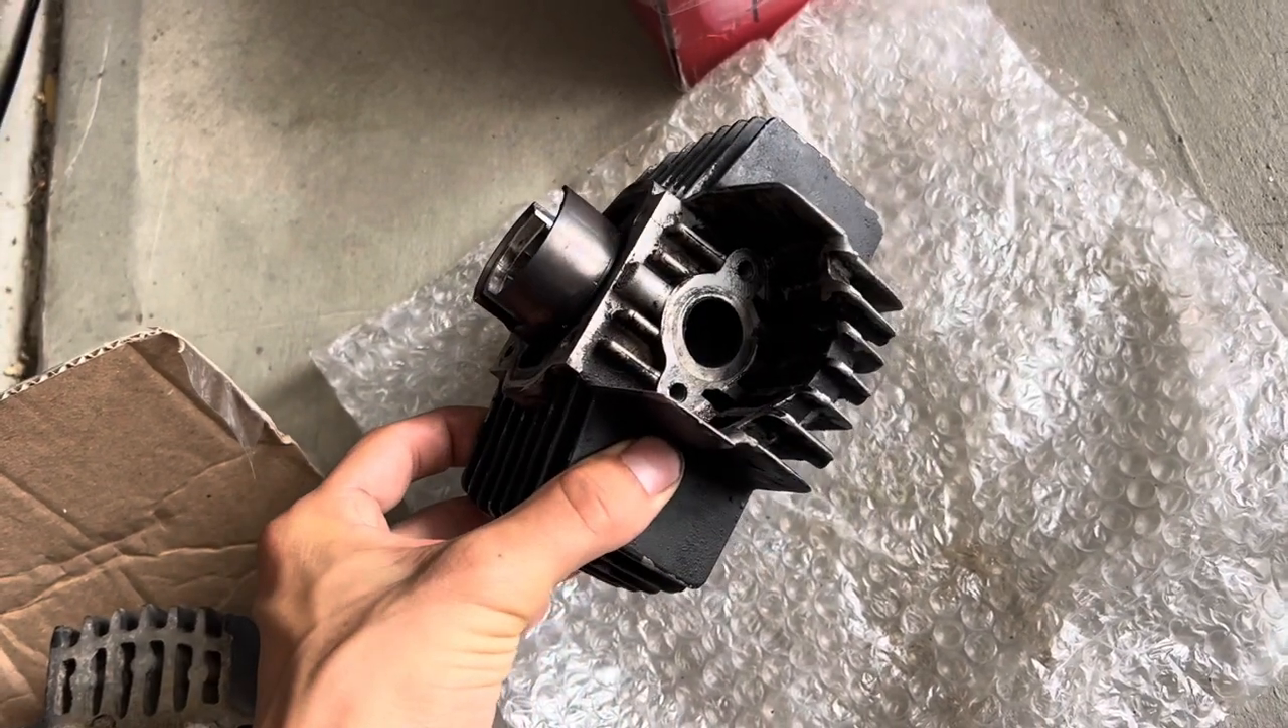It looks like we are missing the exhaust studs.